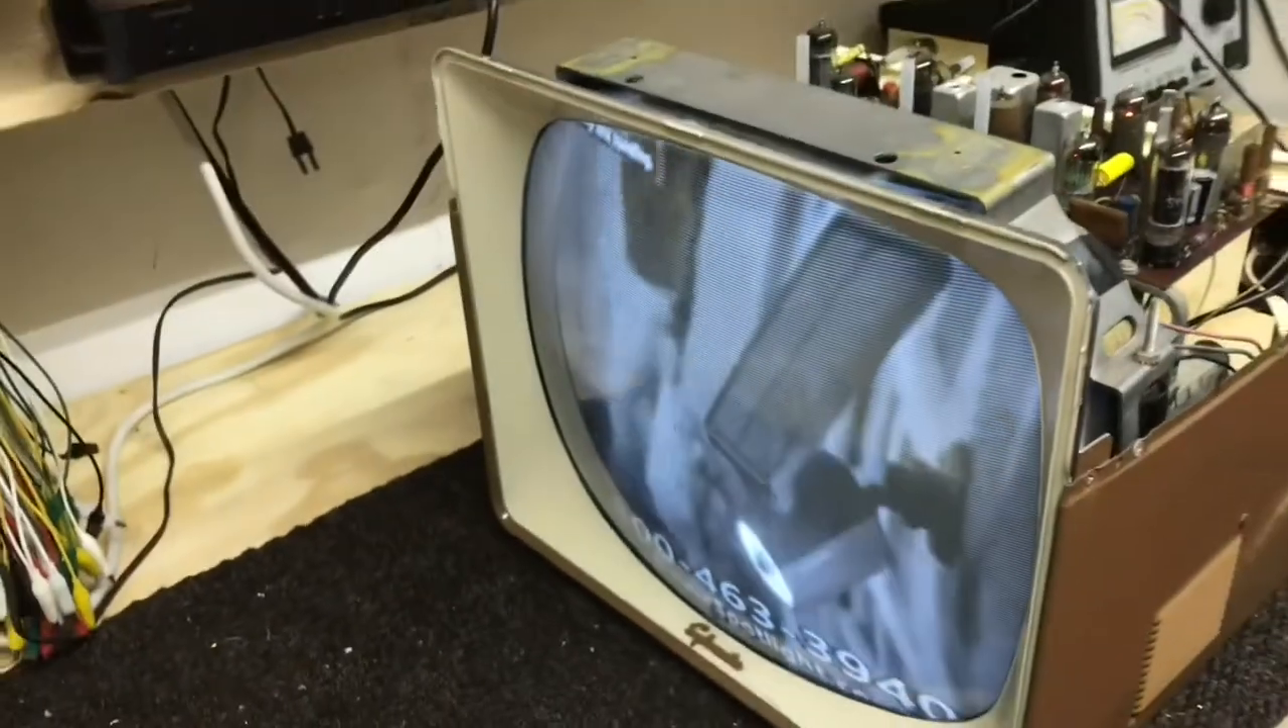You got the picture tube back in the cabinet the chassis is mounted back in it.